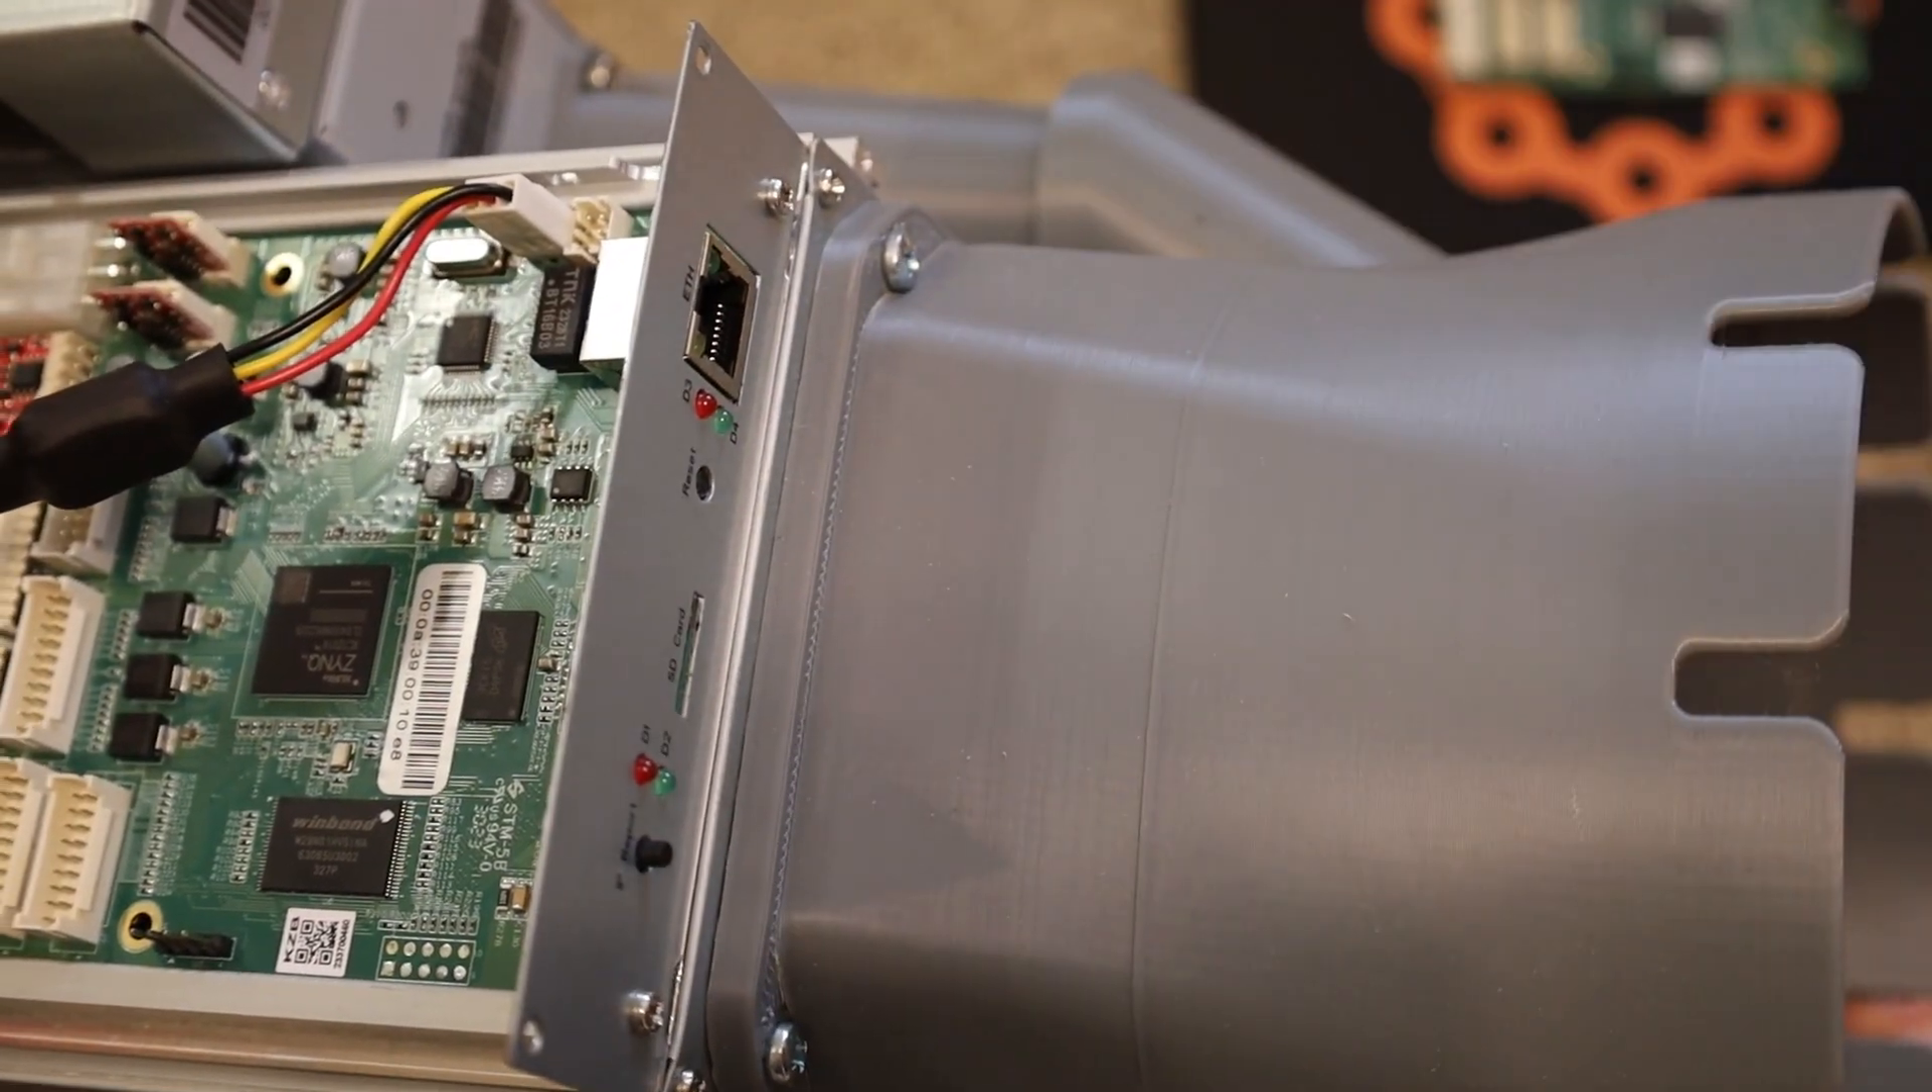Stock face plate is screwed back on.